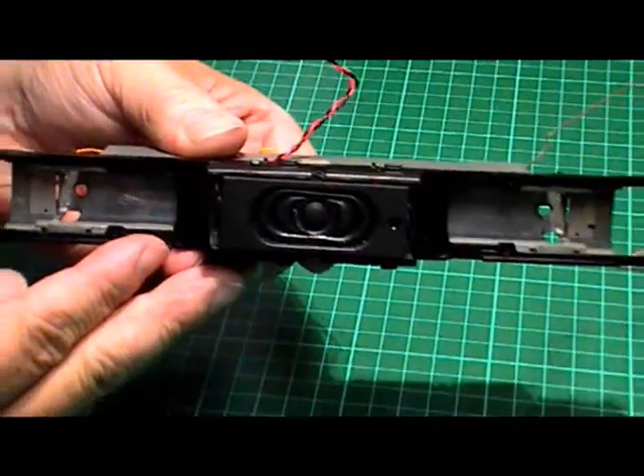And you can see the speaker, the speaker's now in place there.